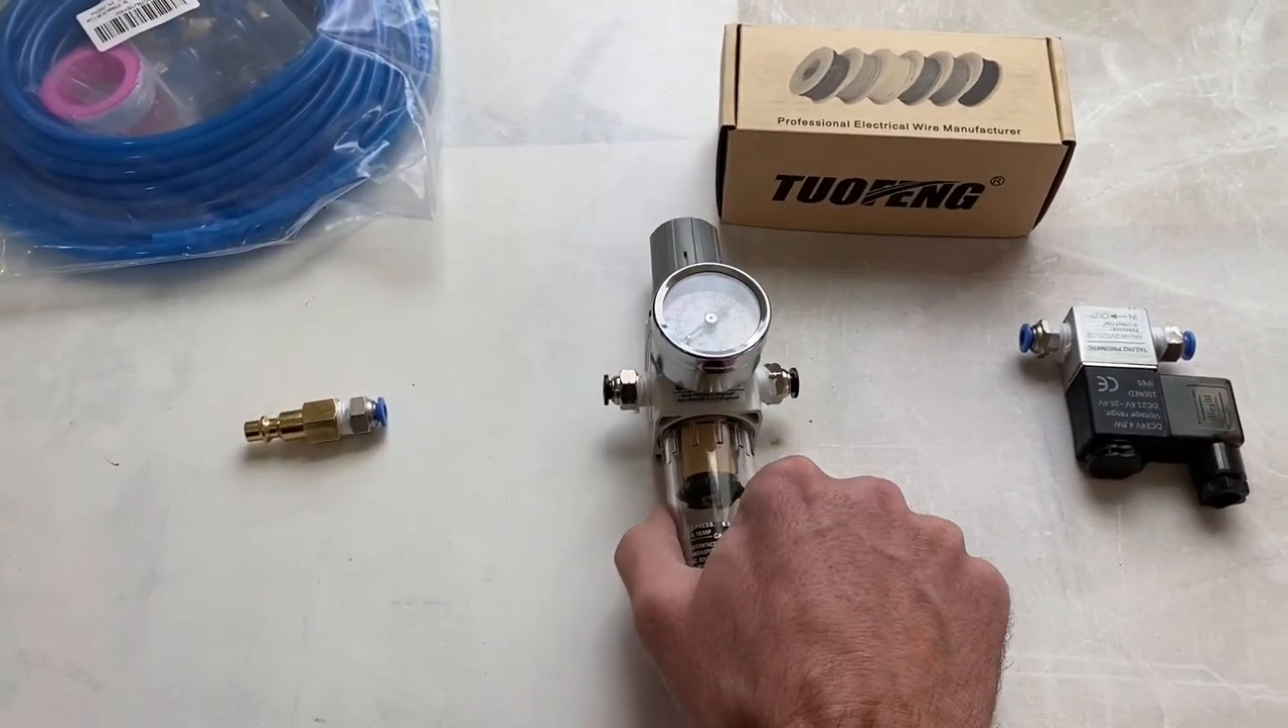Uh, the only thing is left to run basically the blue hose in between everything.